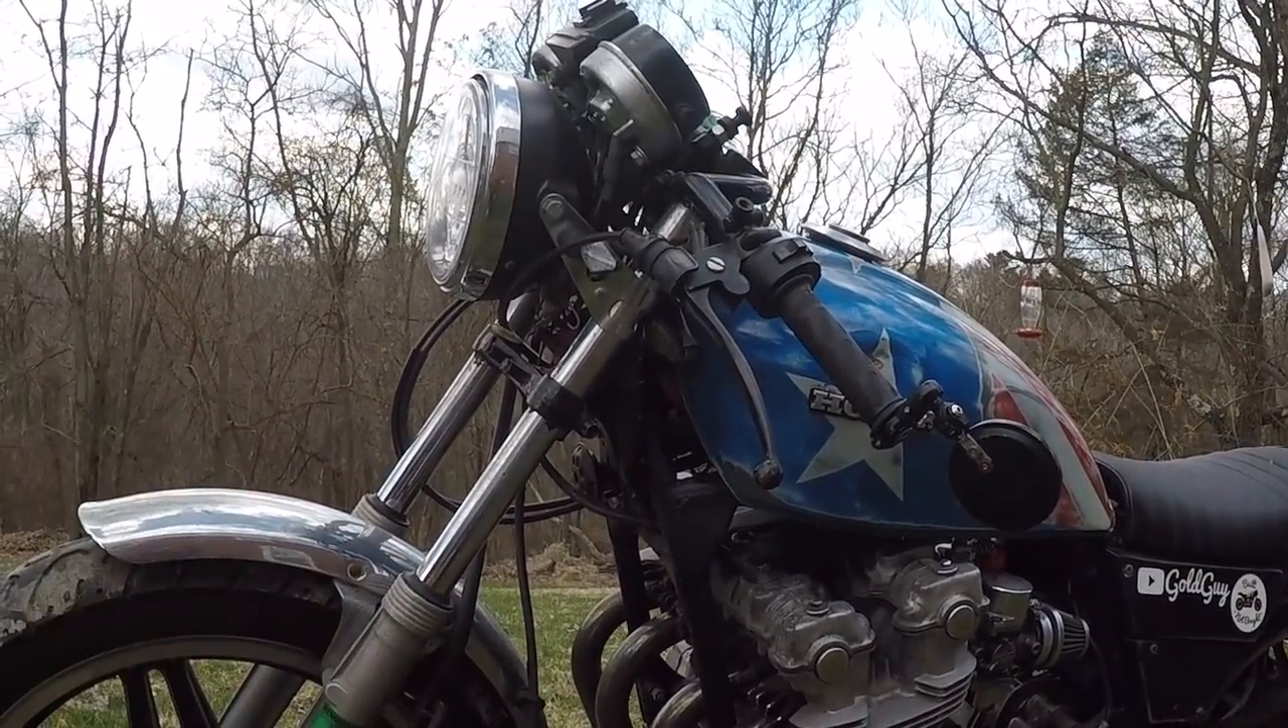The headlight needs to be moved down, and it needs to be more lined up with the seat and the gas tank.